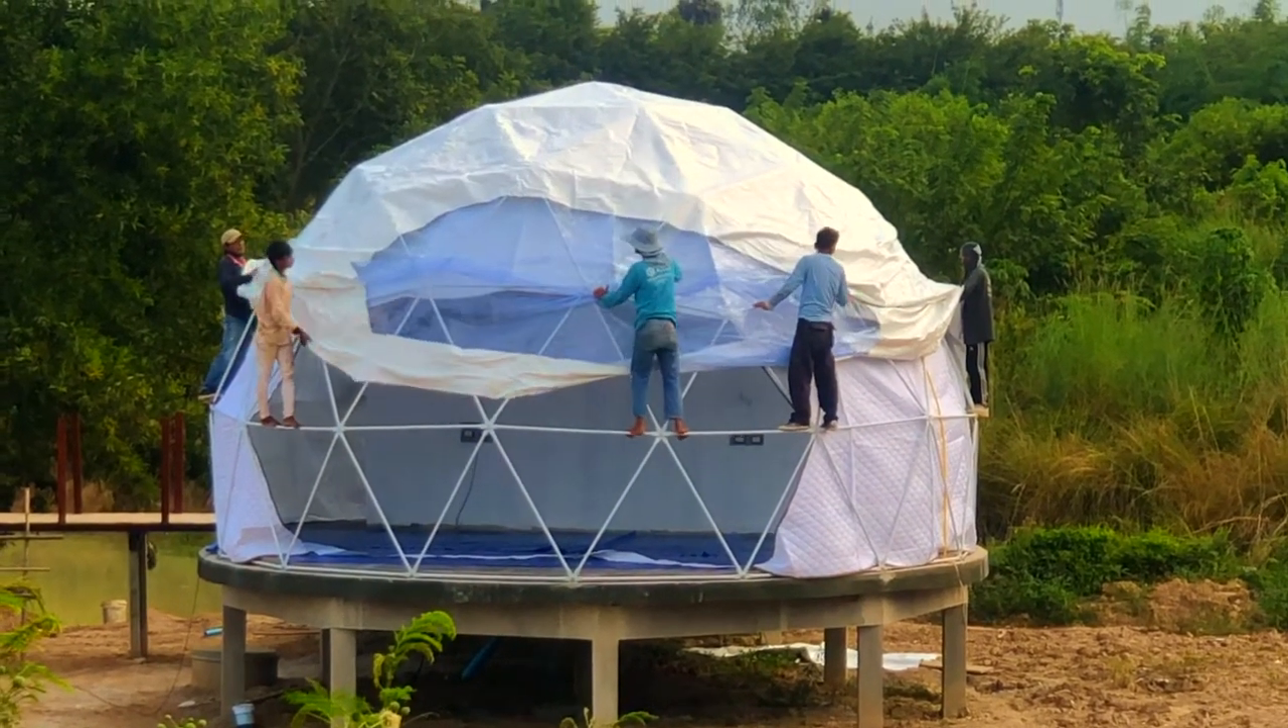There is the second PVC liner going on.